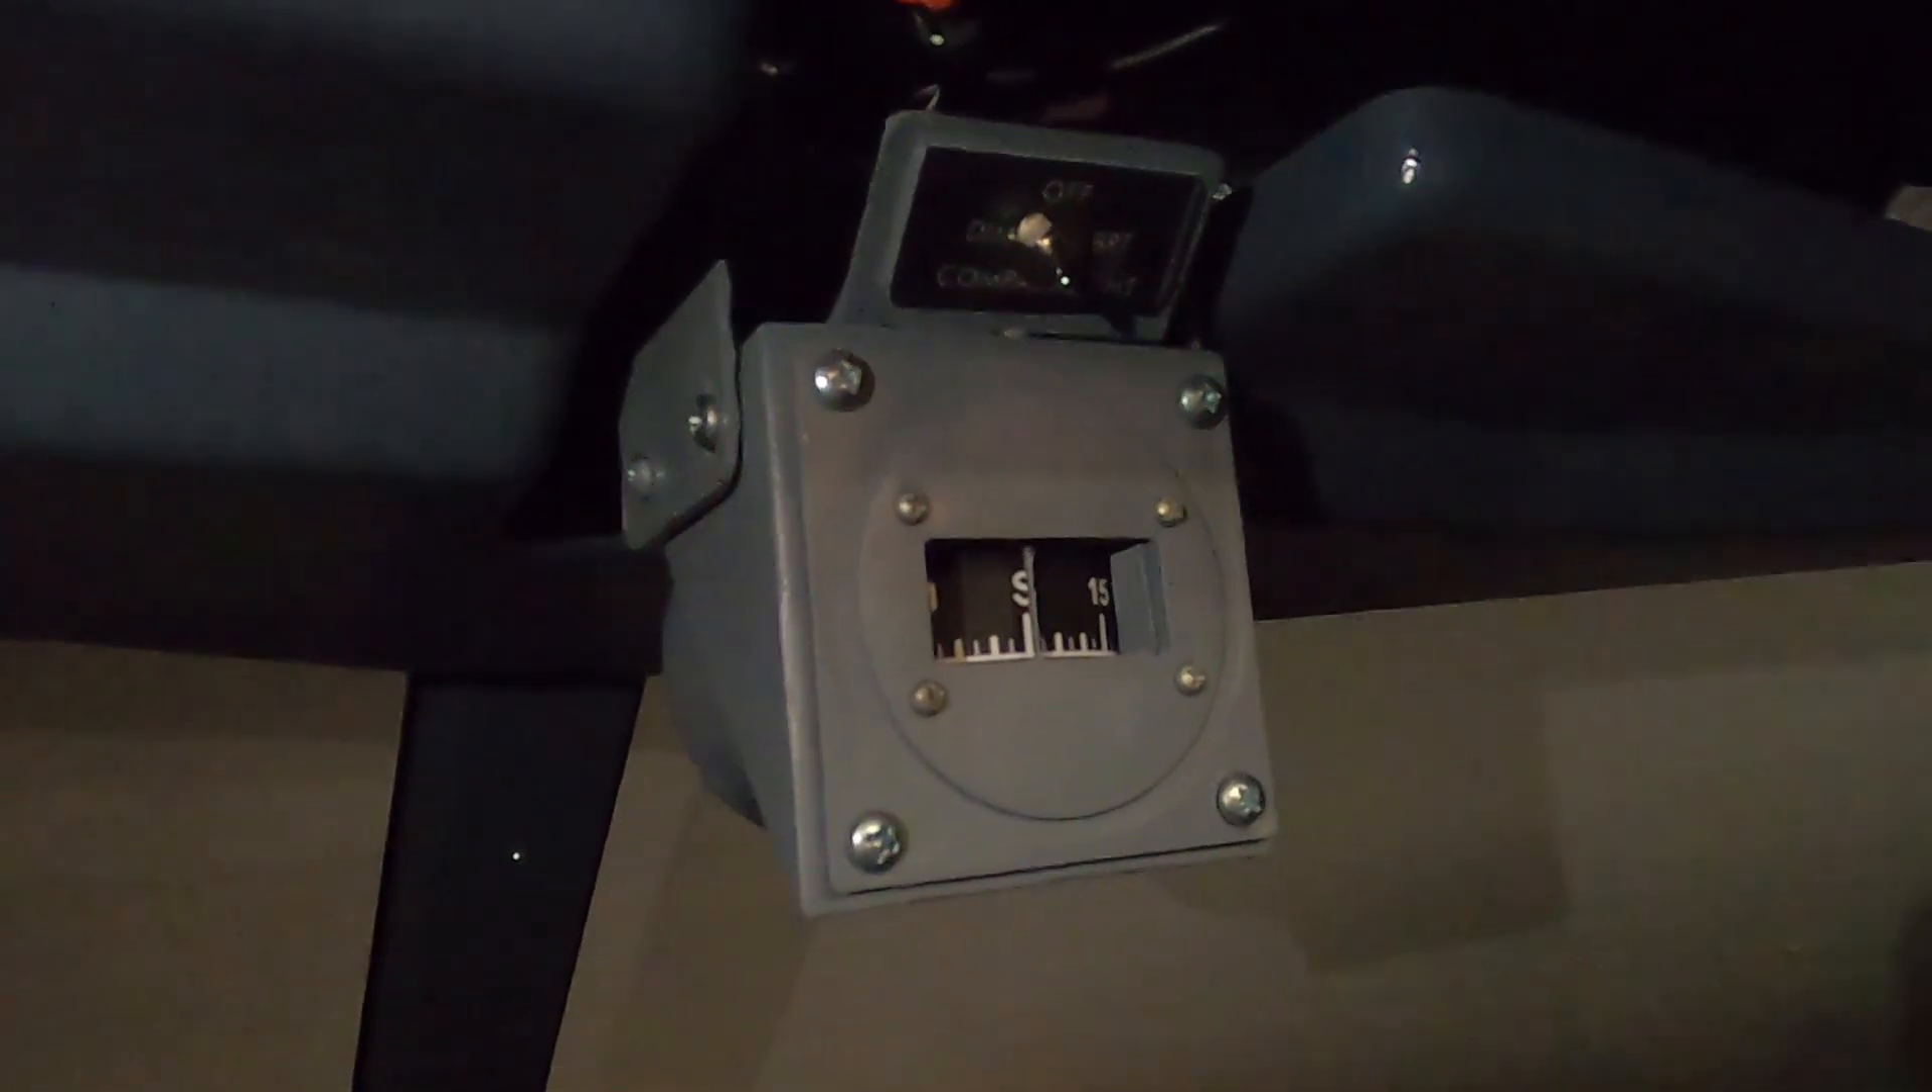Okay, the dummy wet compass is in. I went ahead and painted it and assembled it.